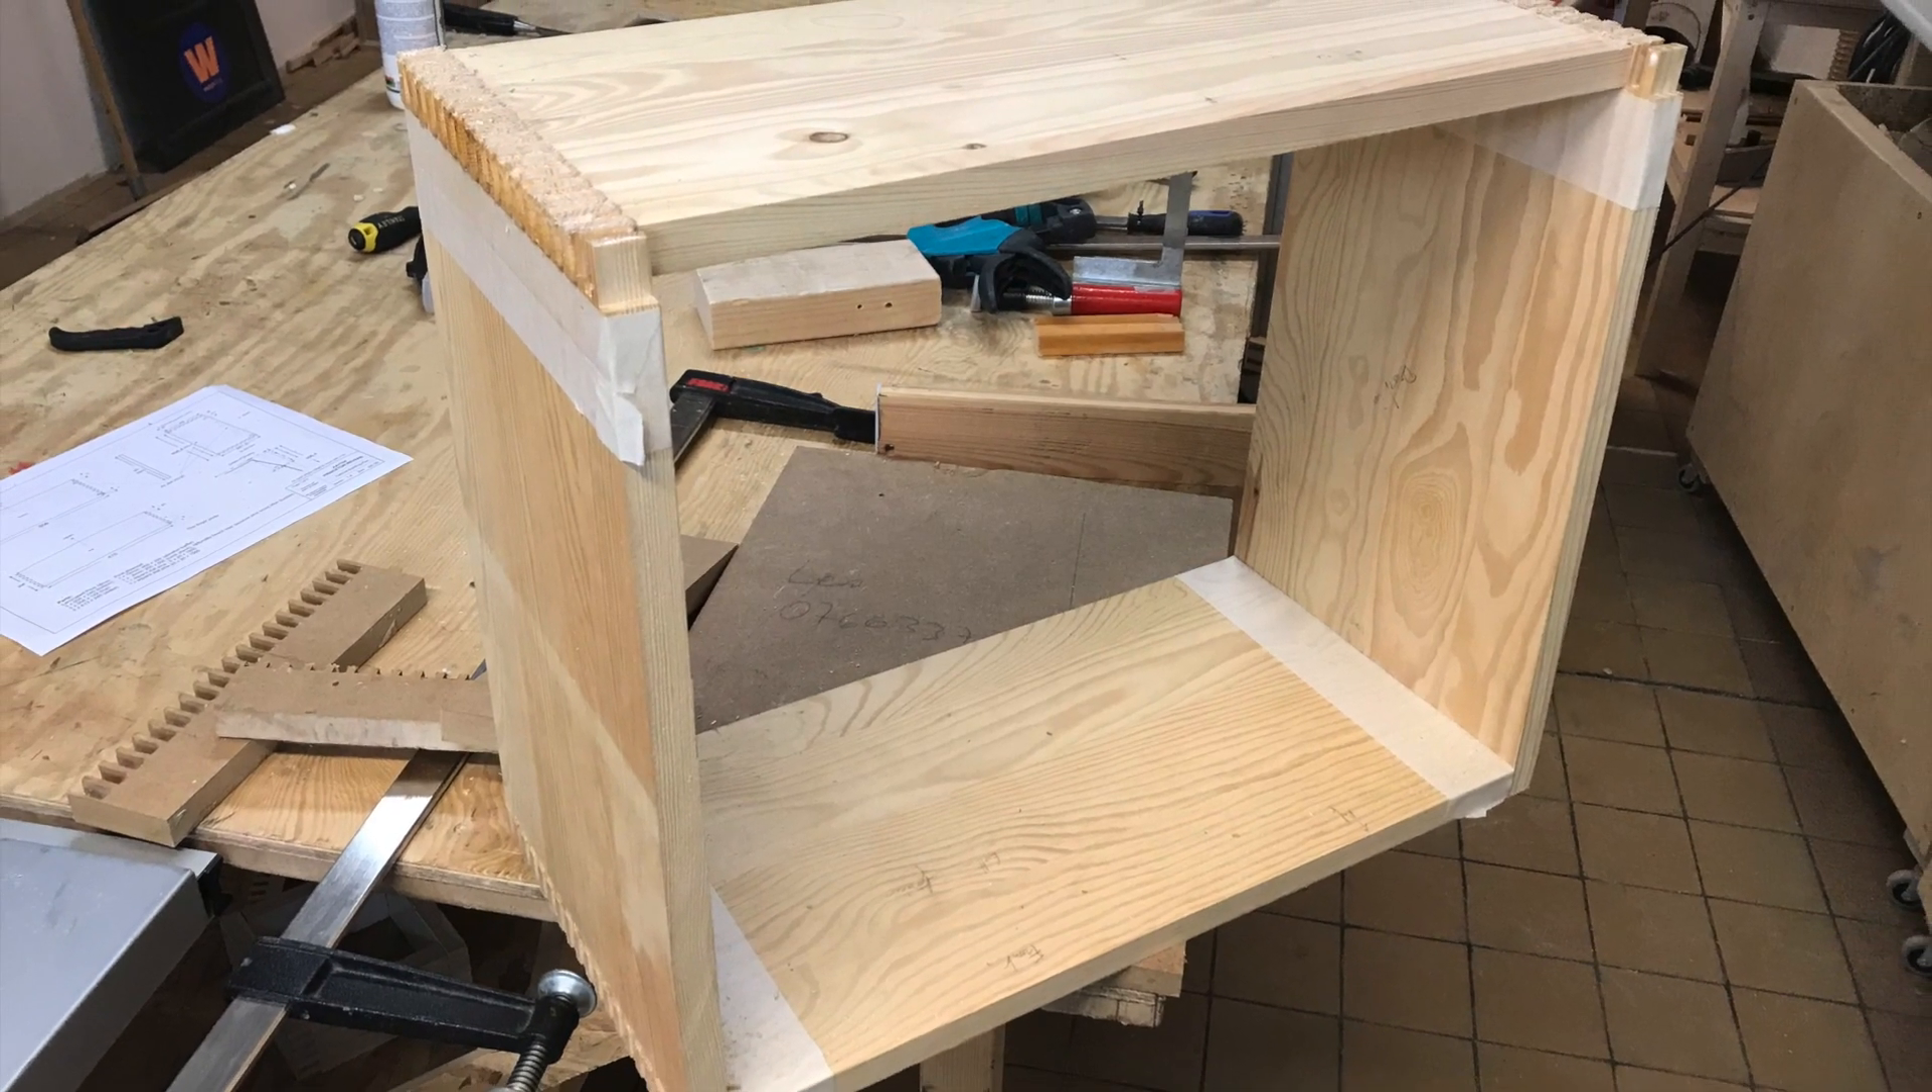And here are the four sides assembled together.